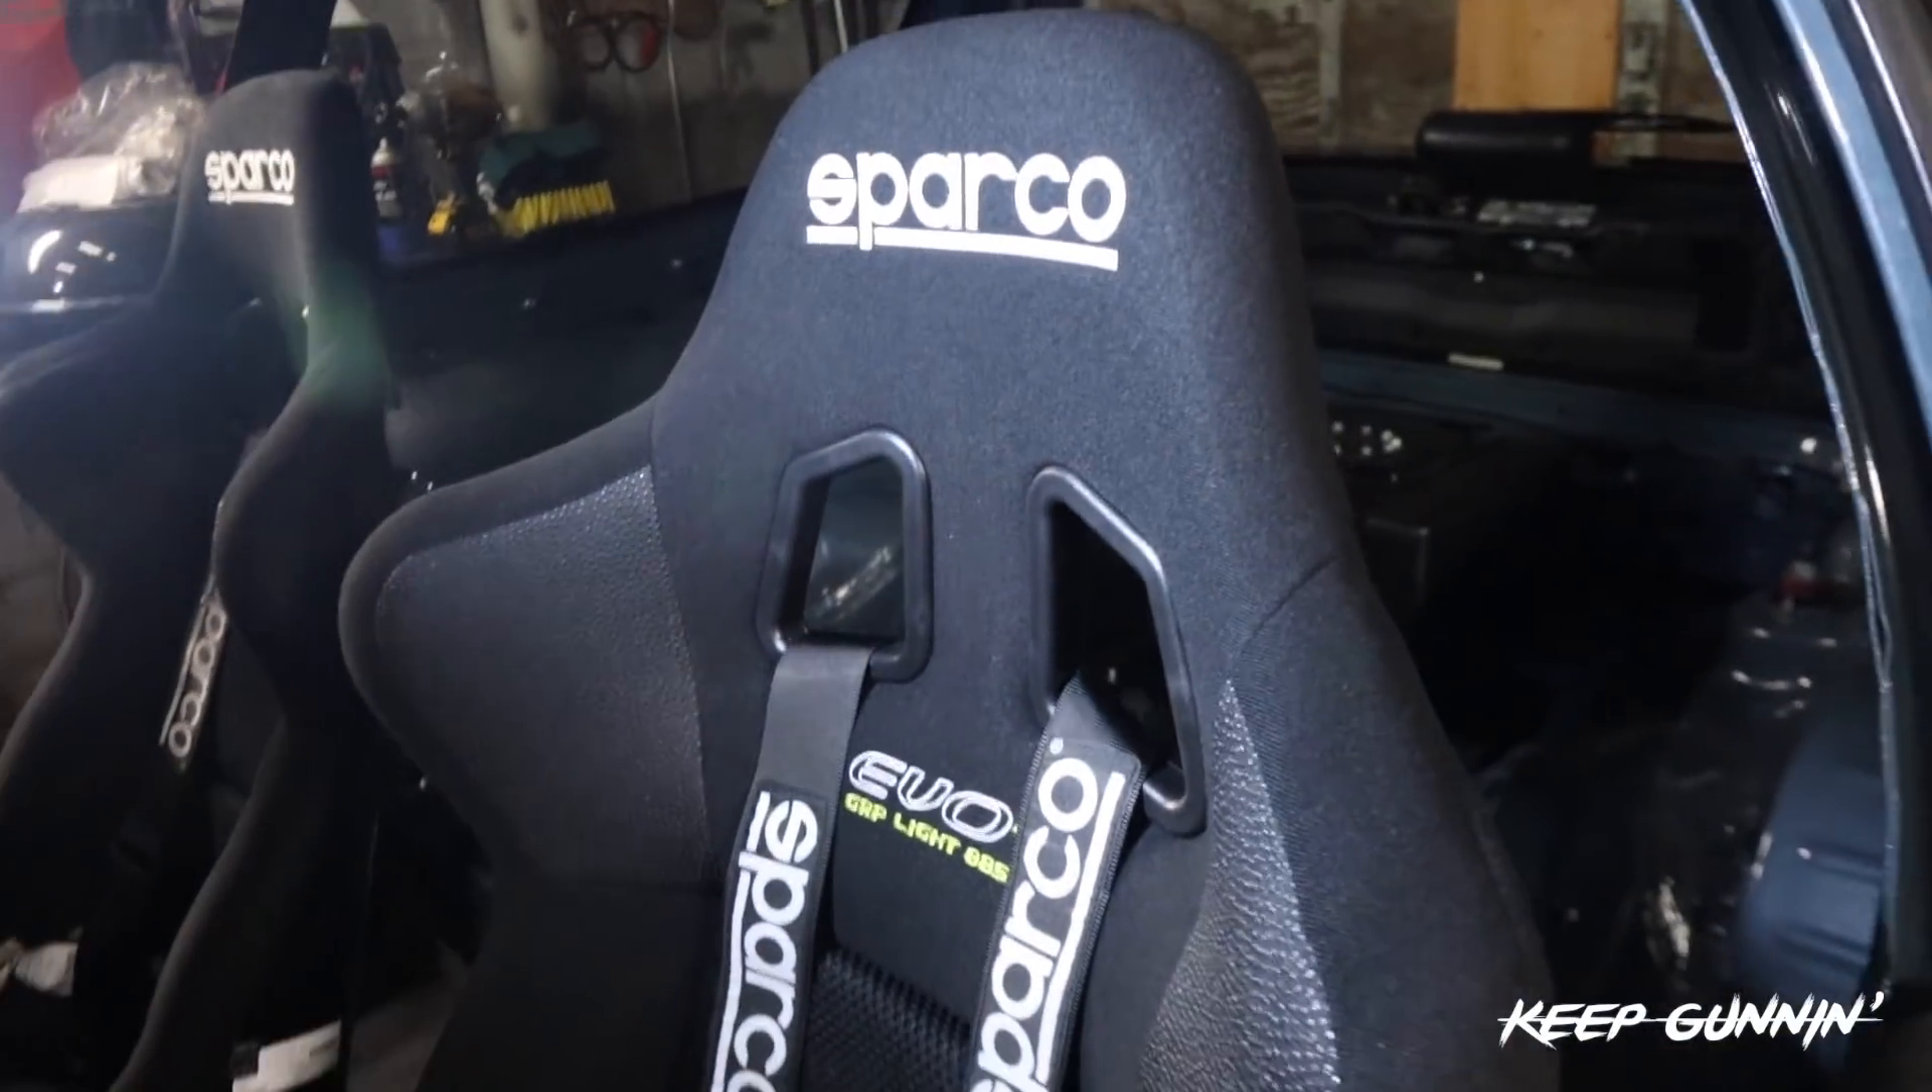Sparco seats in. Straps are in the back.